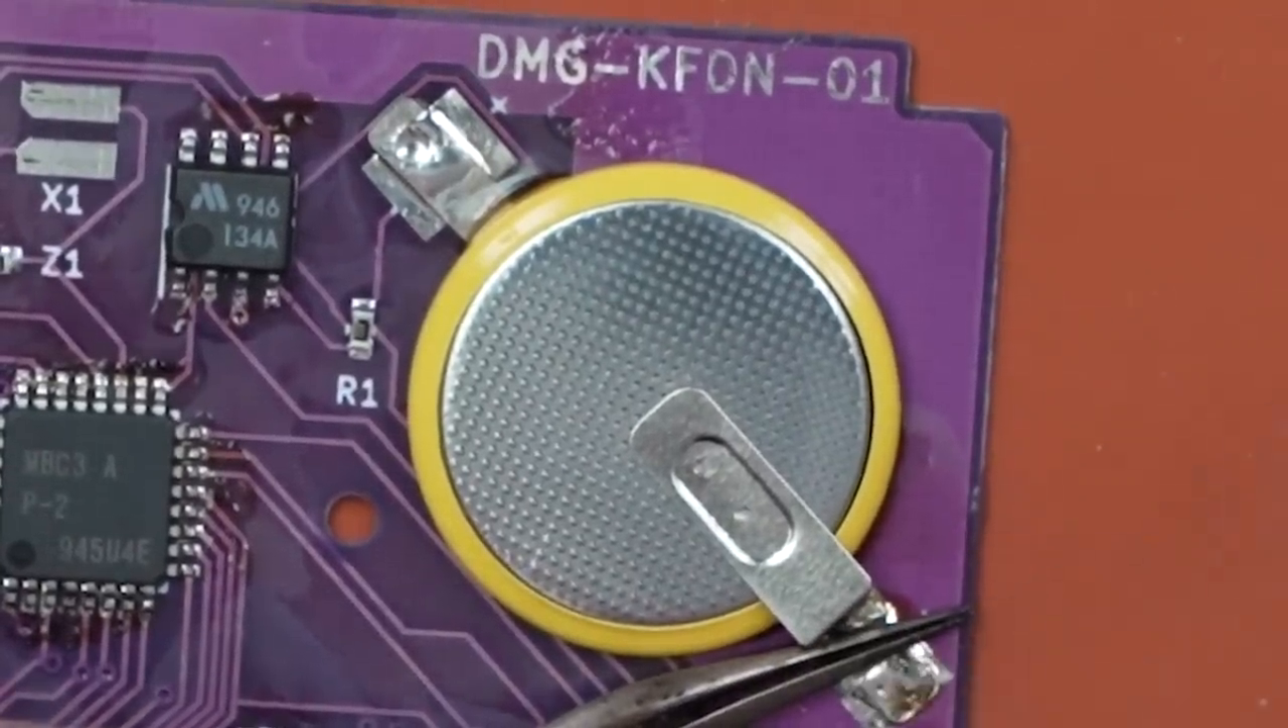Now we have the battery installed.